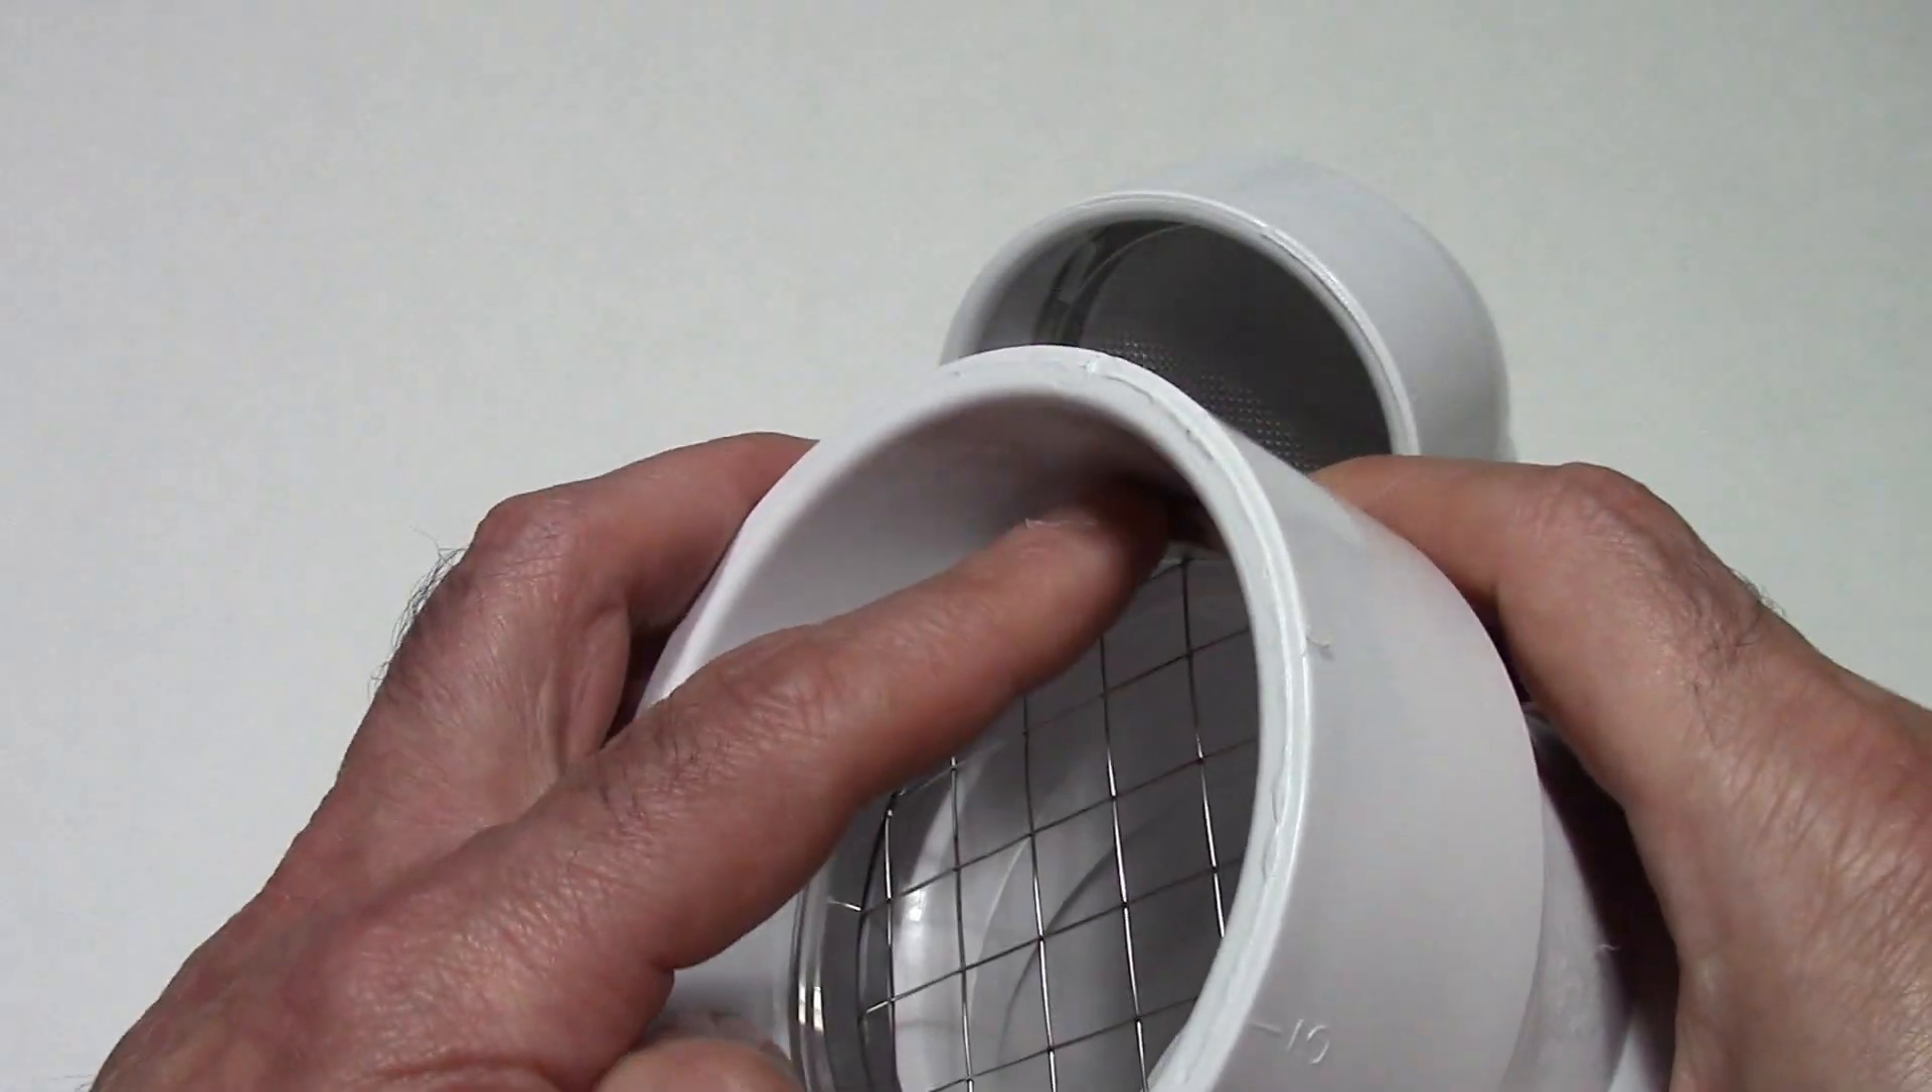So right there you will see that the PVS RS3 vent screen has been installed.